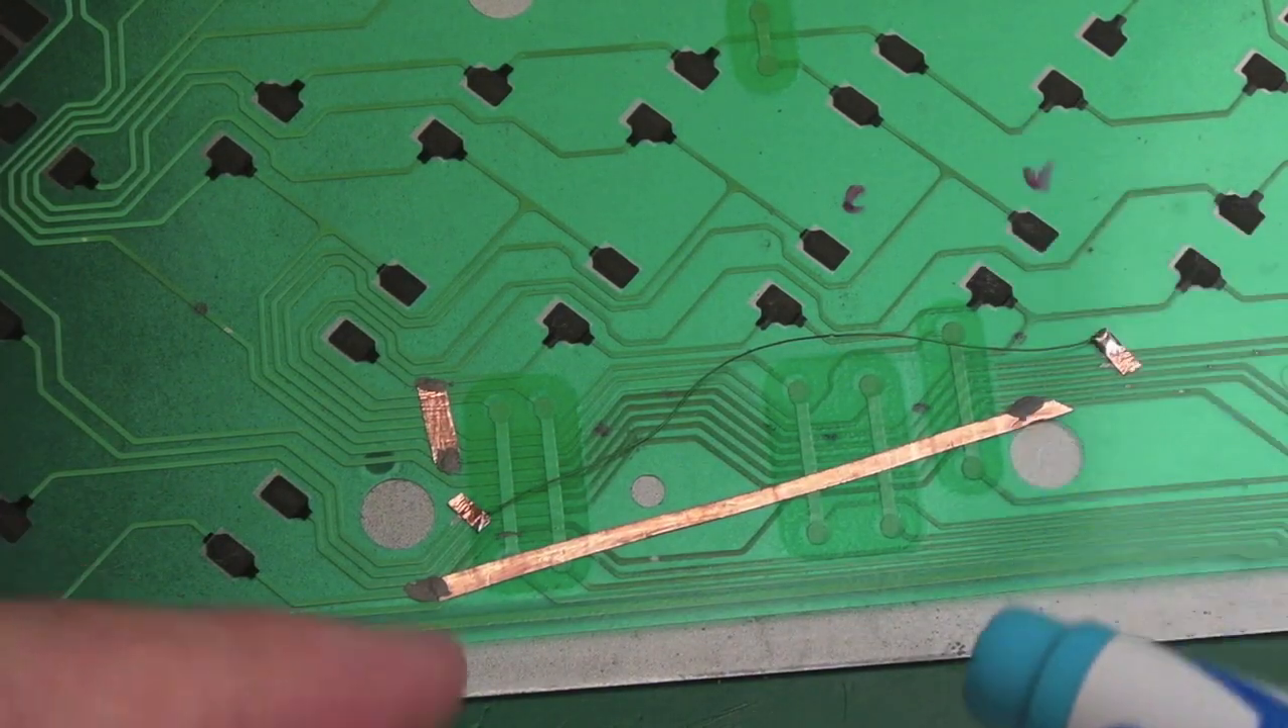Same thing down here solder a very small amount of solder there actually but the copper is there and it's stuck down.